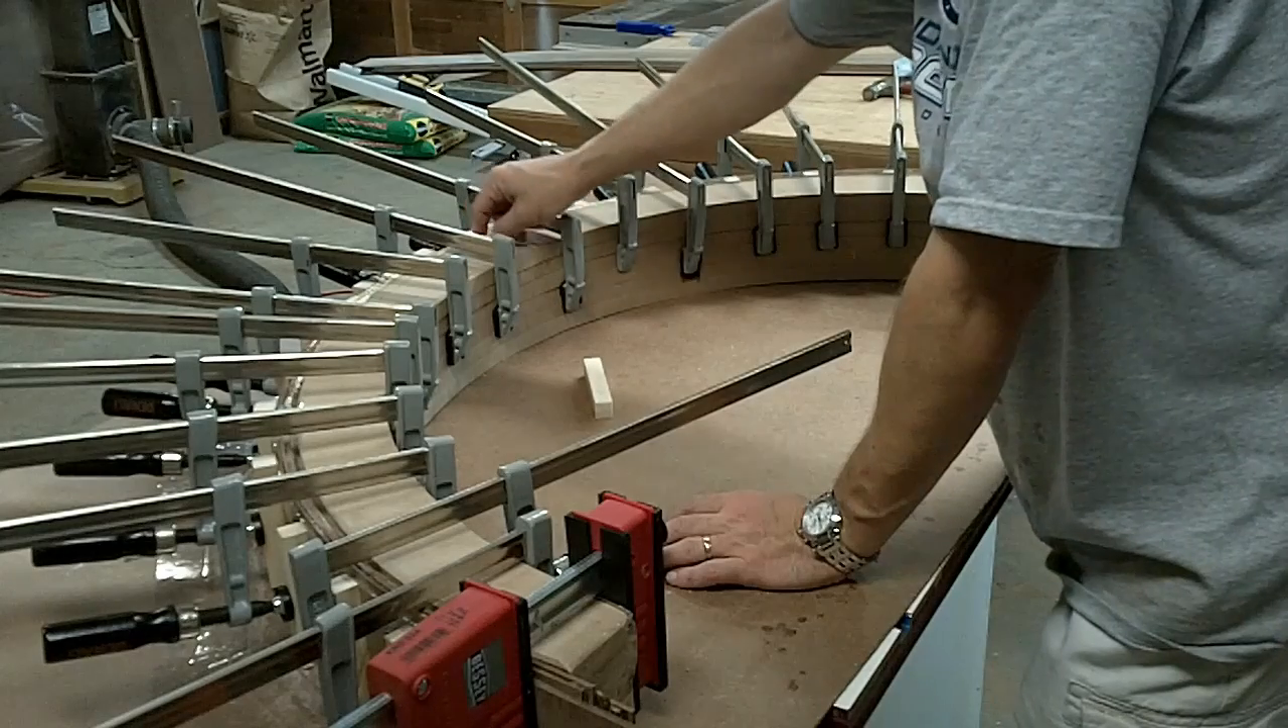Well, I've got all the clamps on here.